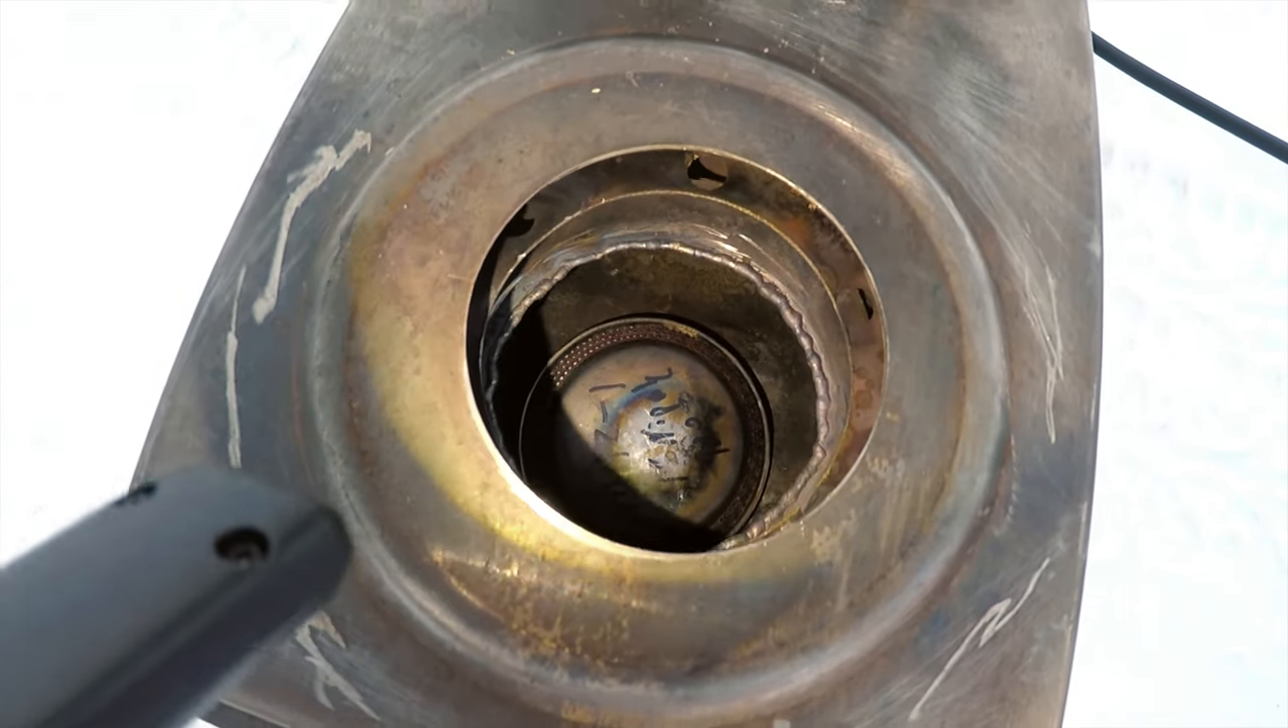I got my burner all the way down there in the bottom of it.